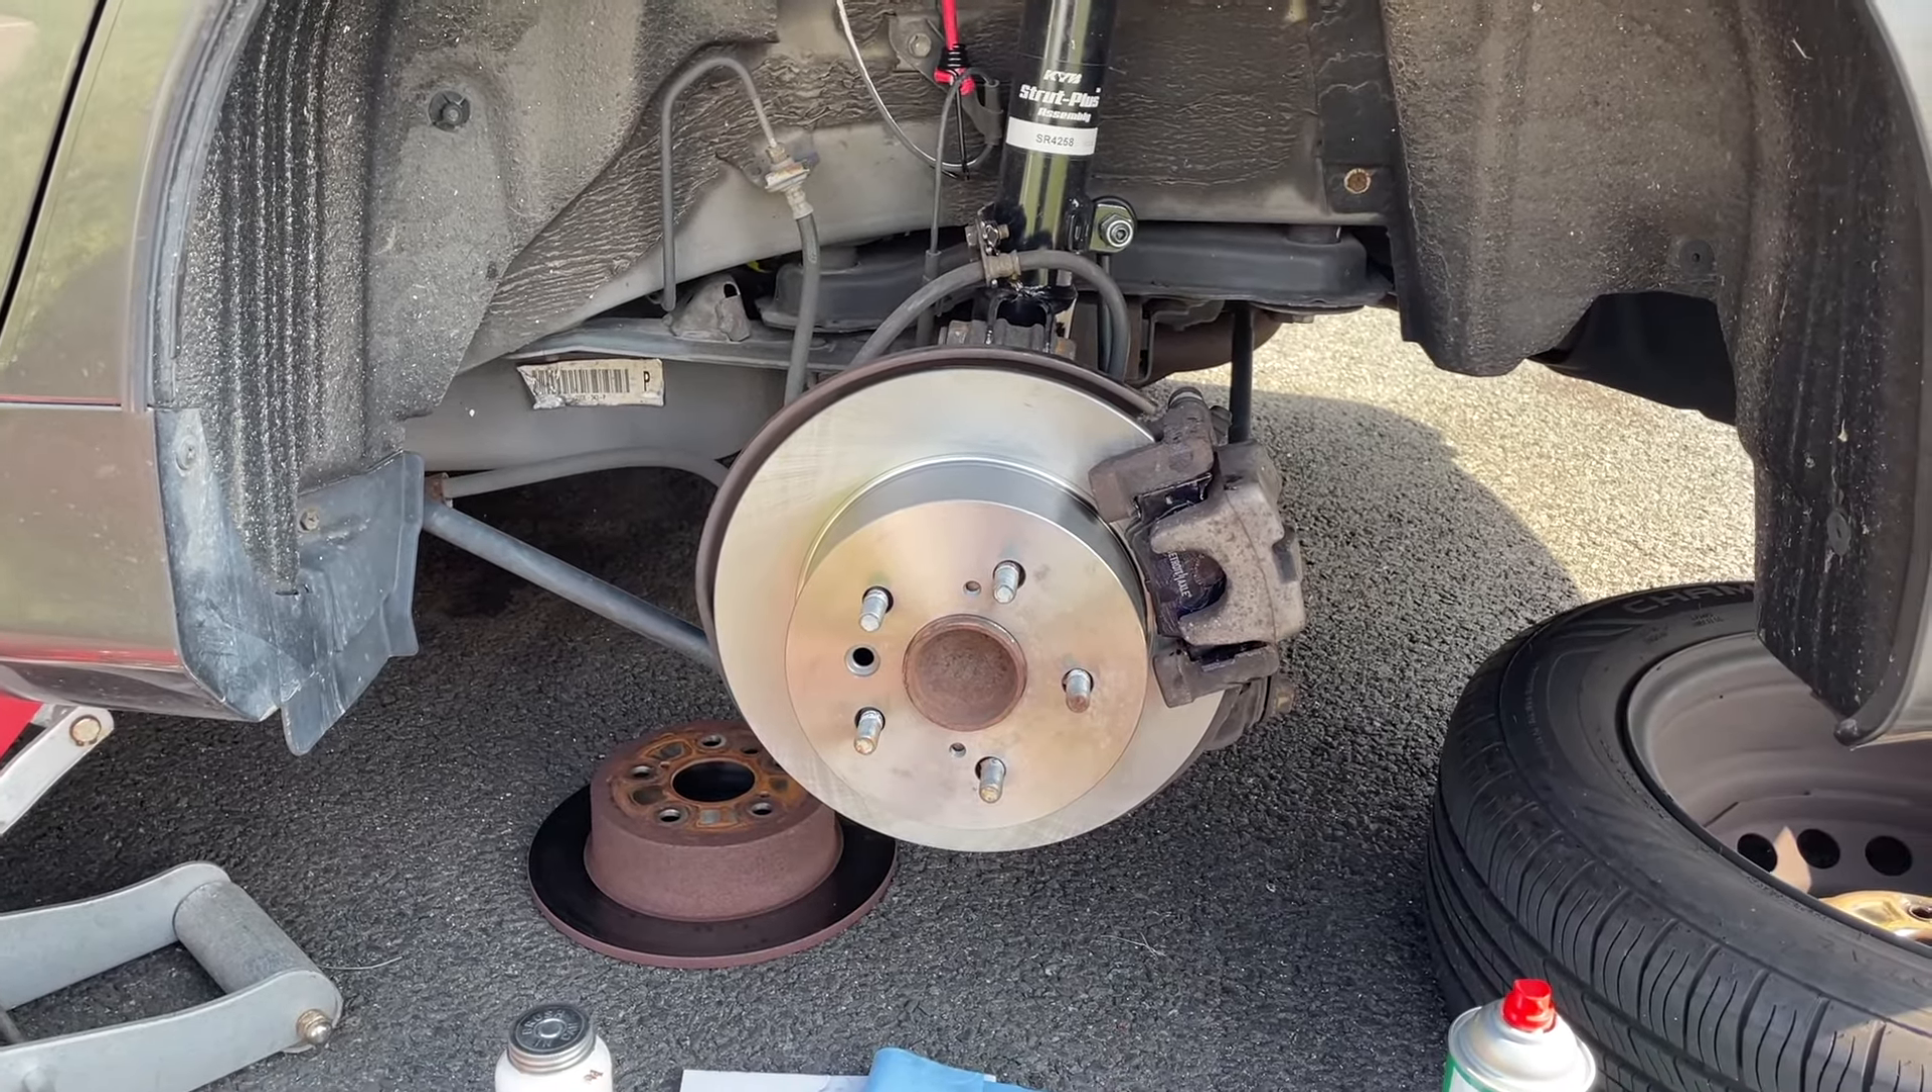Now we just got to put the wheel back on.